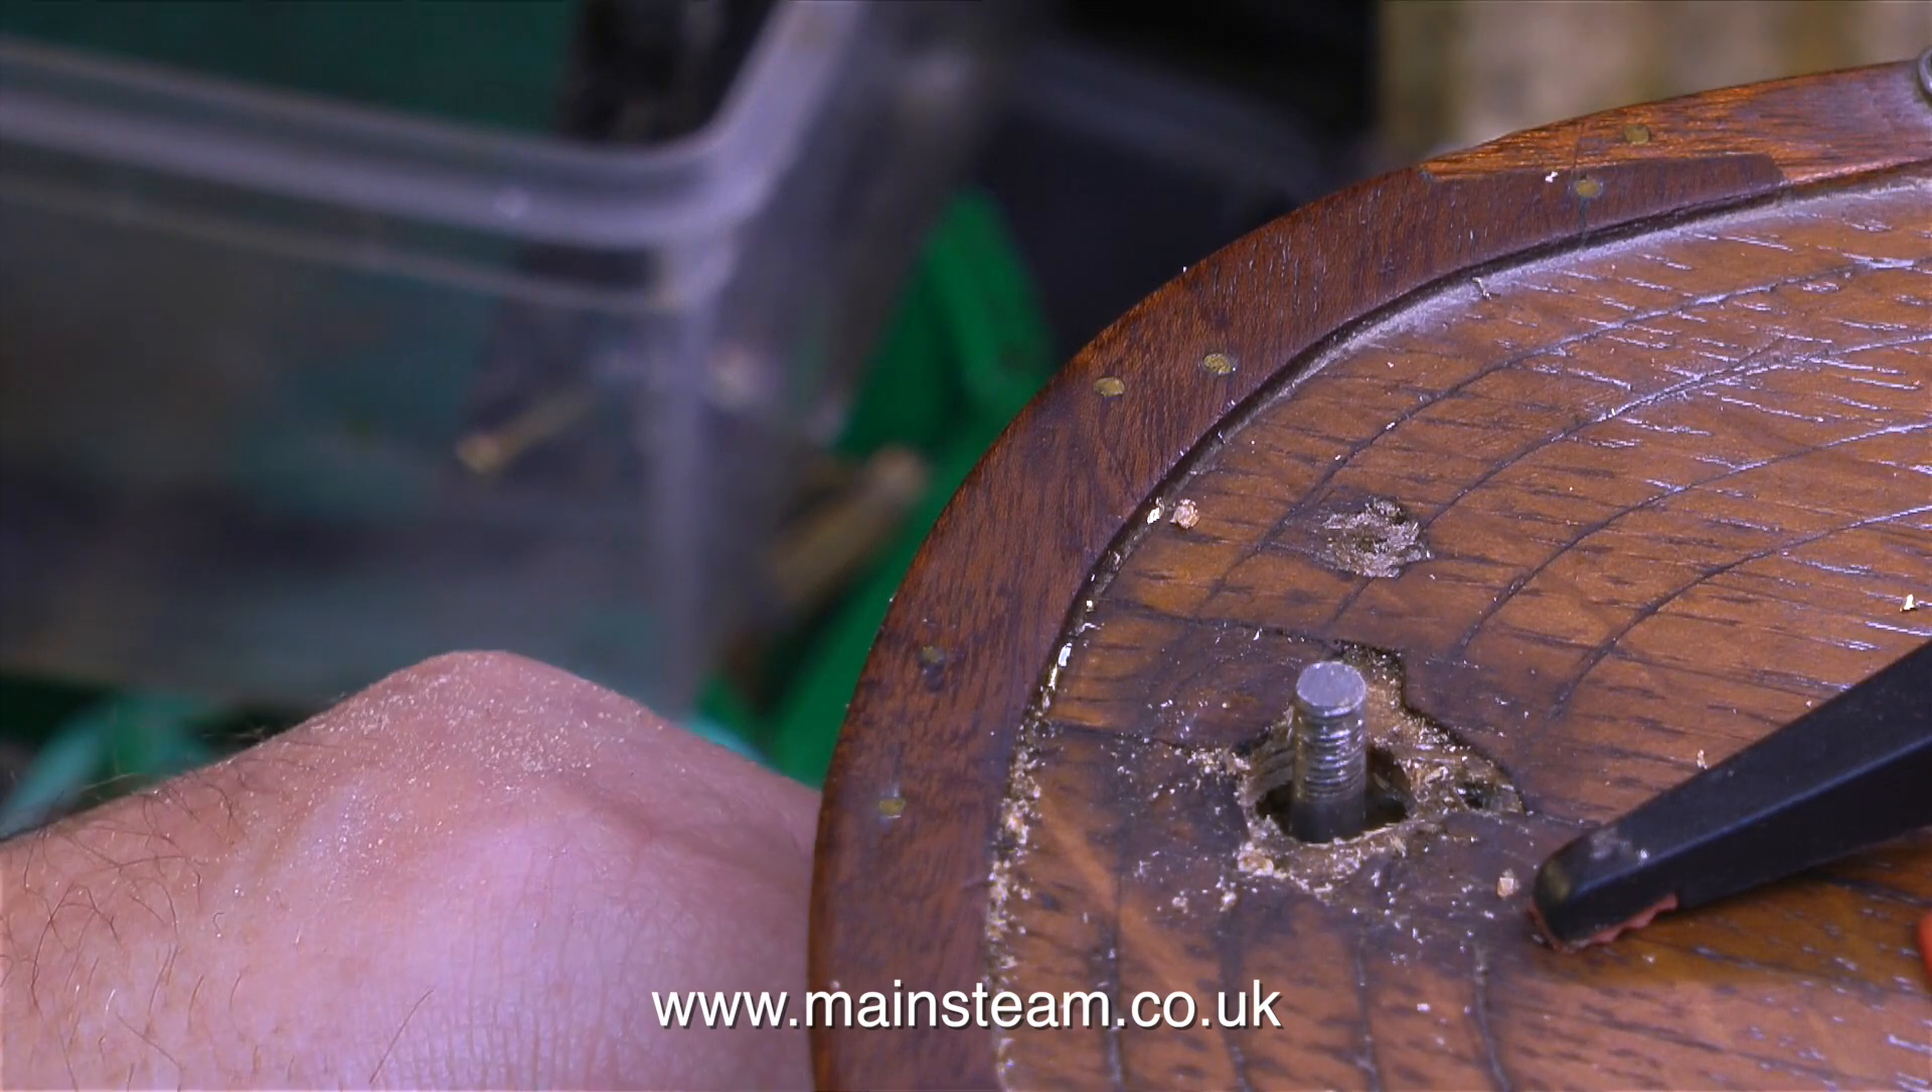Now you can see that the rudder fits centrally, in the hole in the decking, because I used a rotary file, to move it into the correct position.